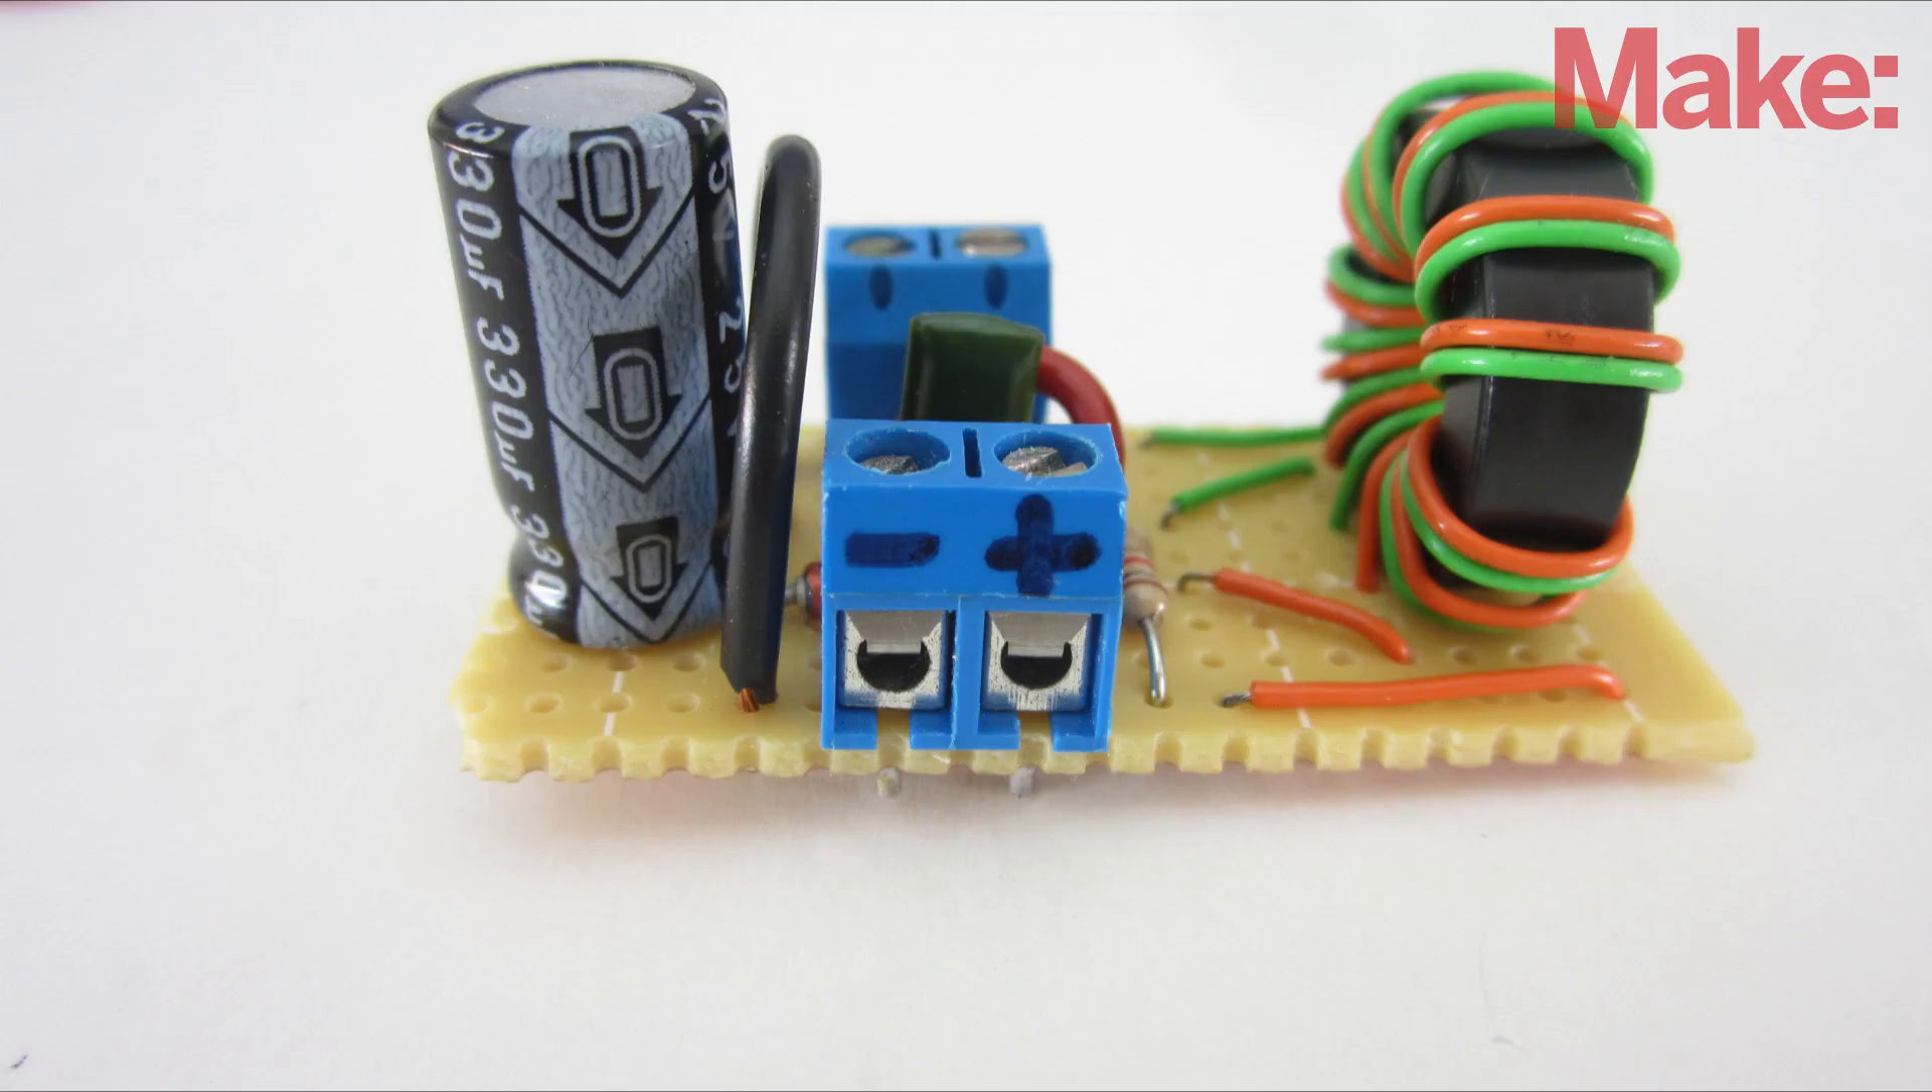To connect the input and output wires, I added two sets of PC board screw terminals.